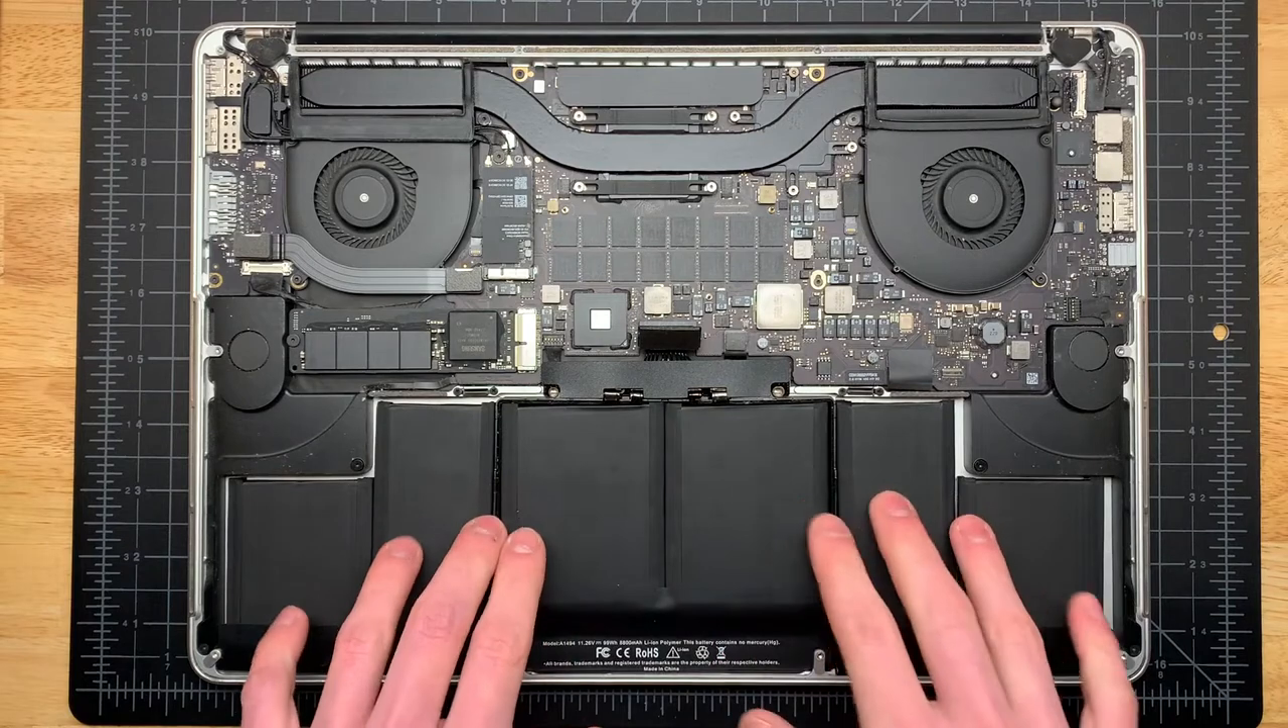So status update for the batteries. These are in, they are stuck down with the new adhesive that comes pre-installed on them.